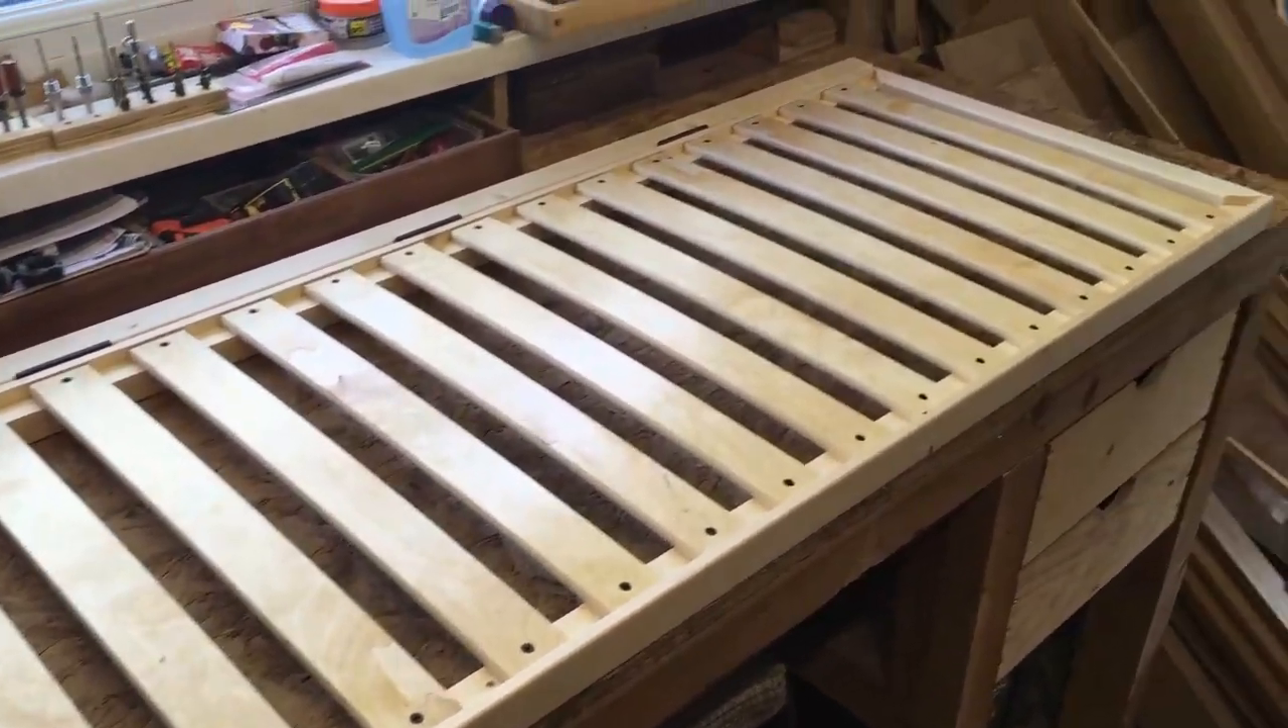That's the seat portion of the bench all made all the slats all screwed in position we've got those hinges on that back rail.